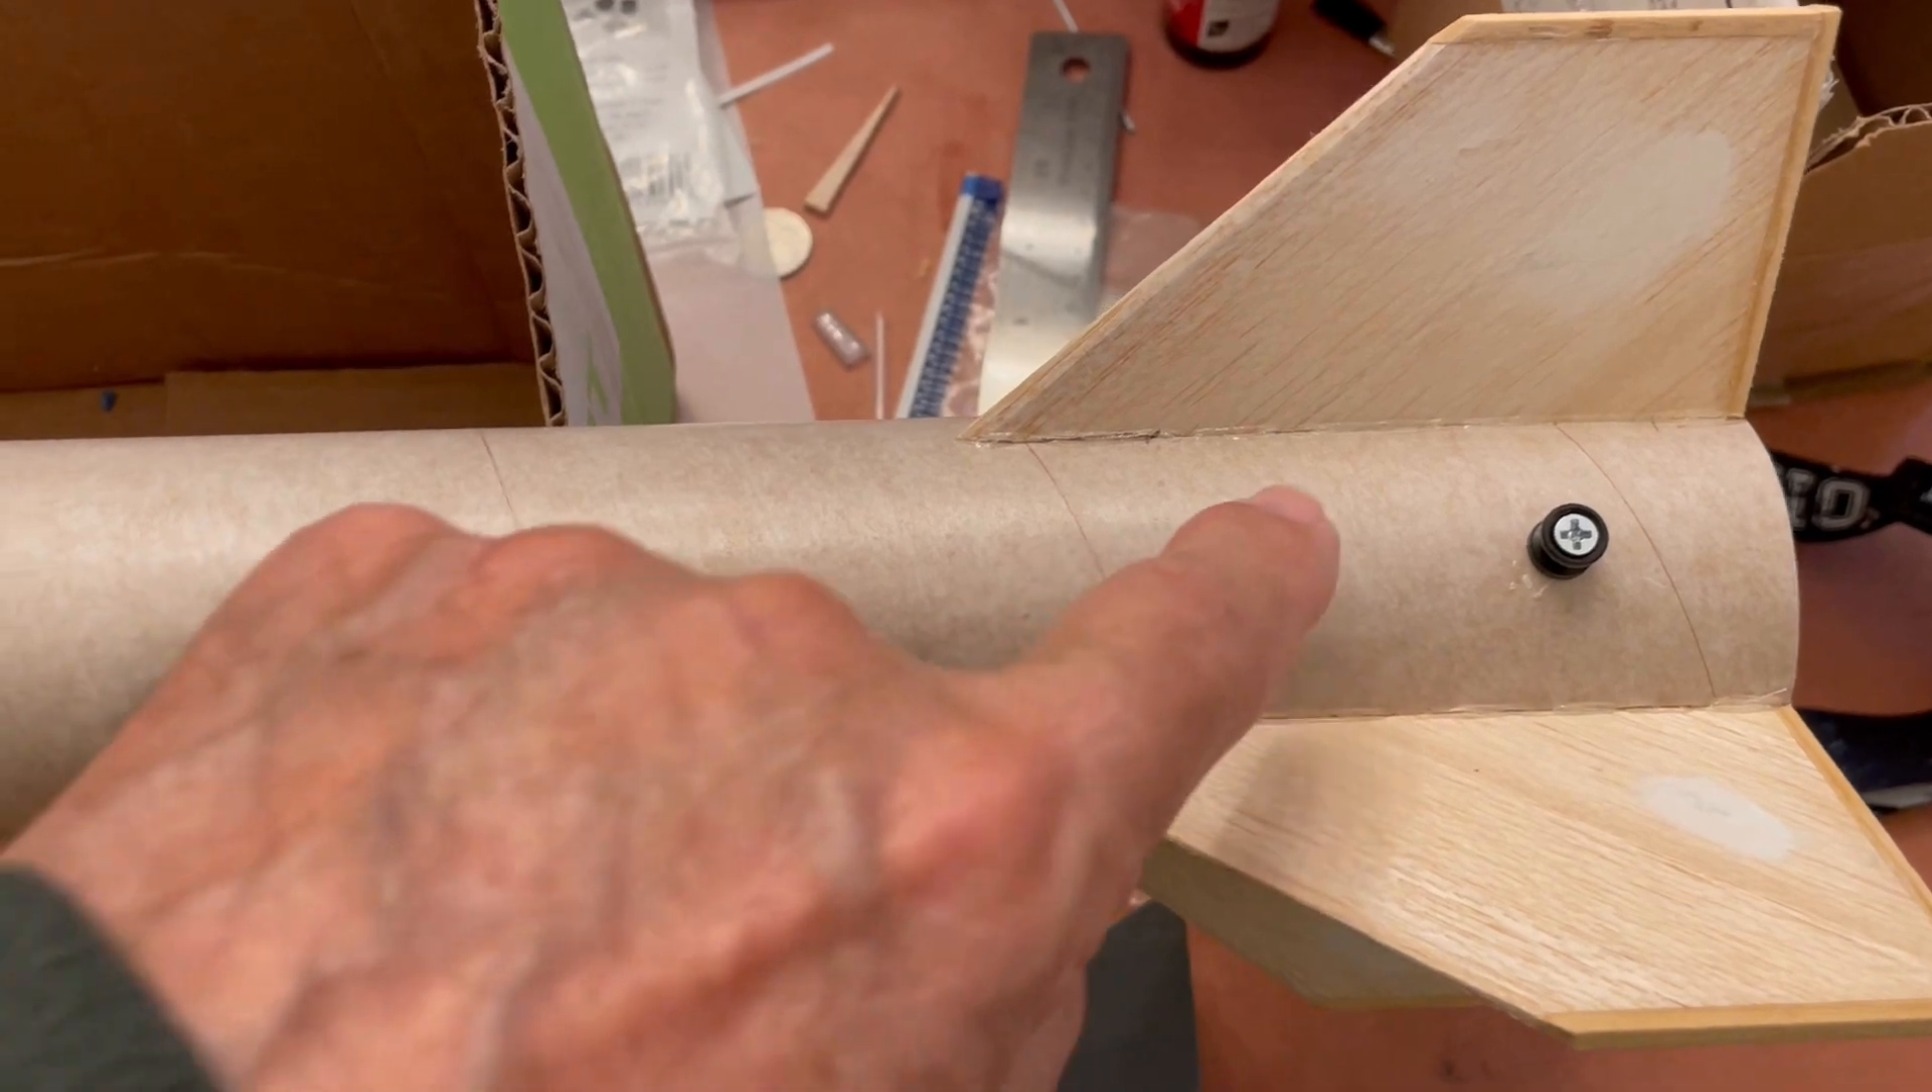I got my rail button back here installed properly.